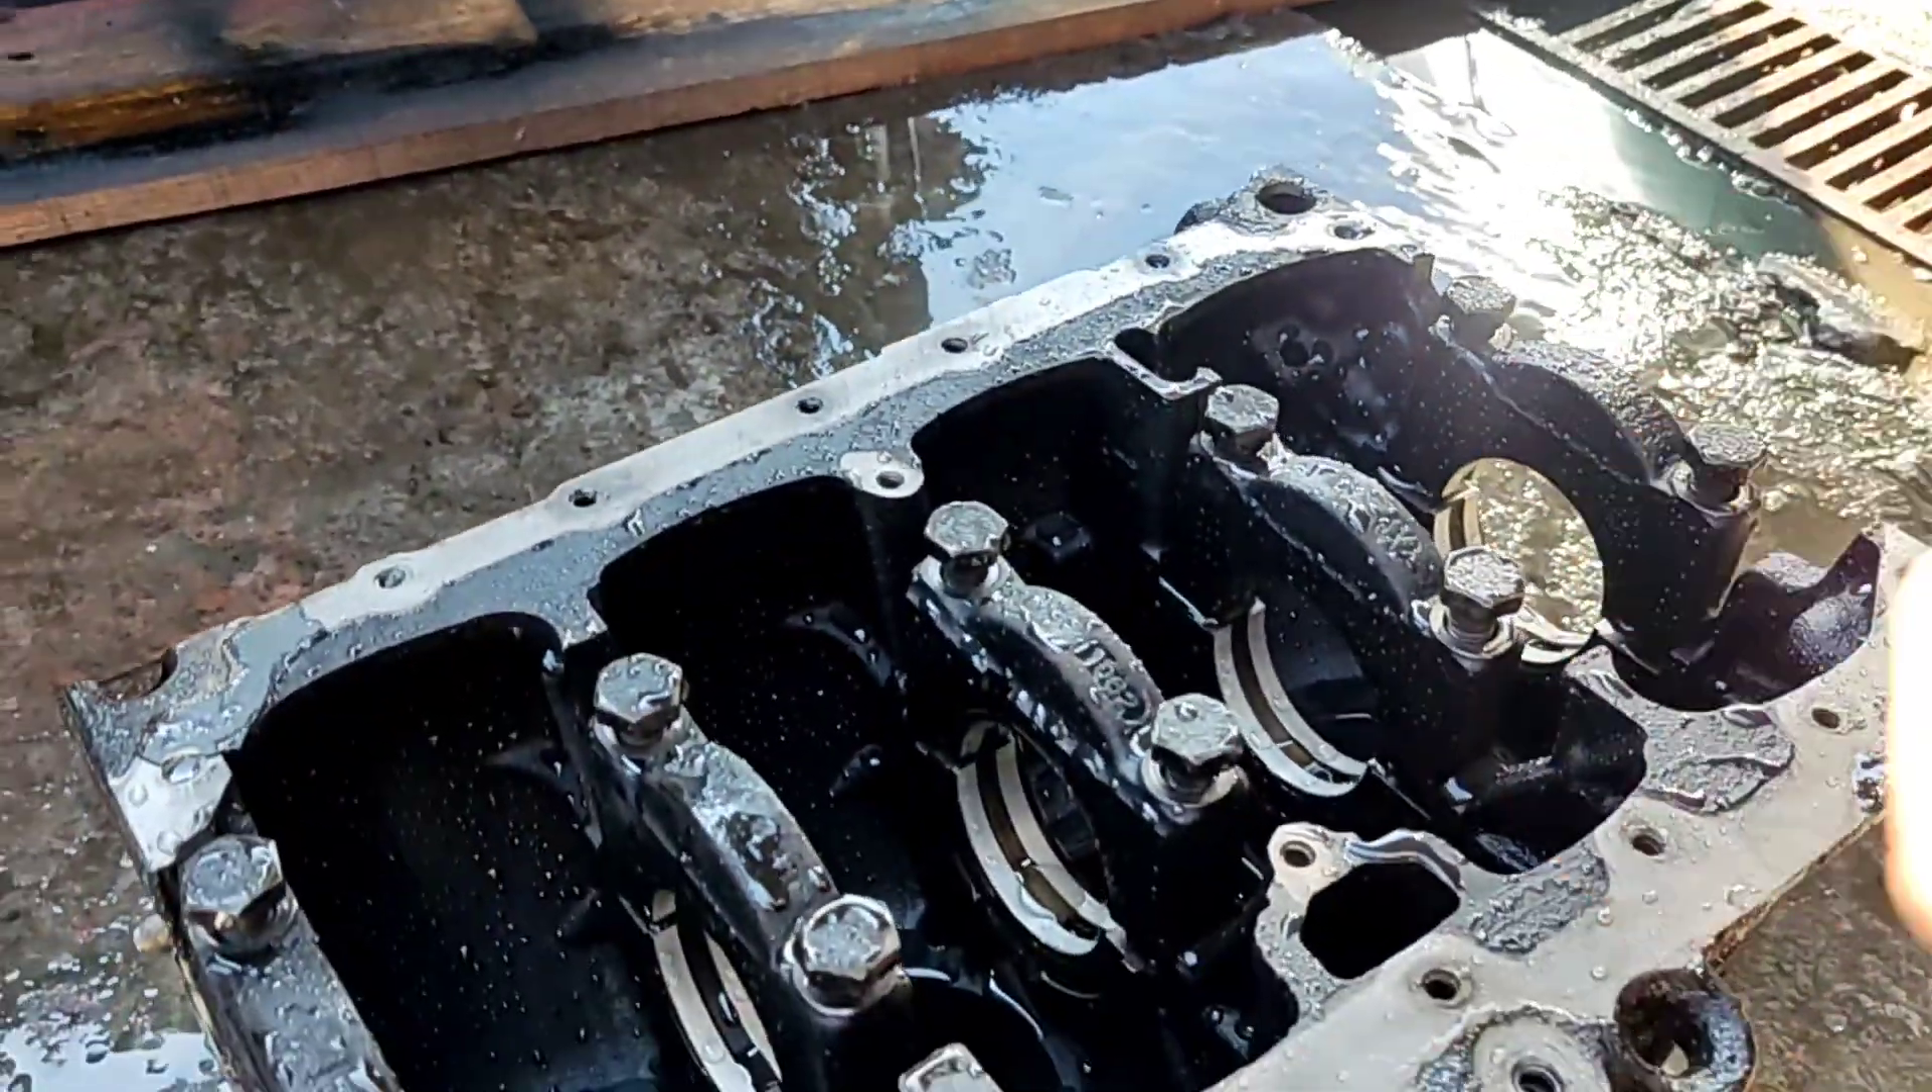Tá a bronzina tá ali no lugar ainda, ó só que depois eu vou tirar tudo.